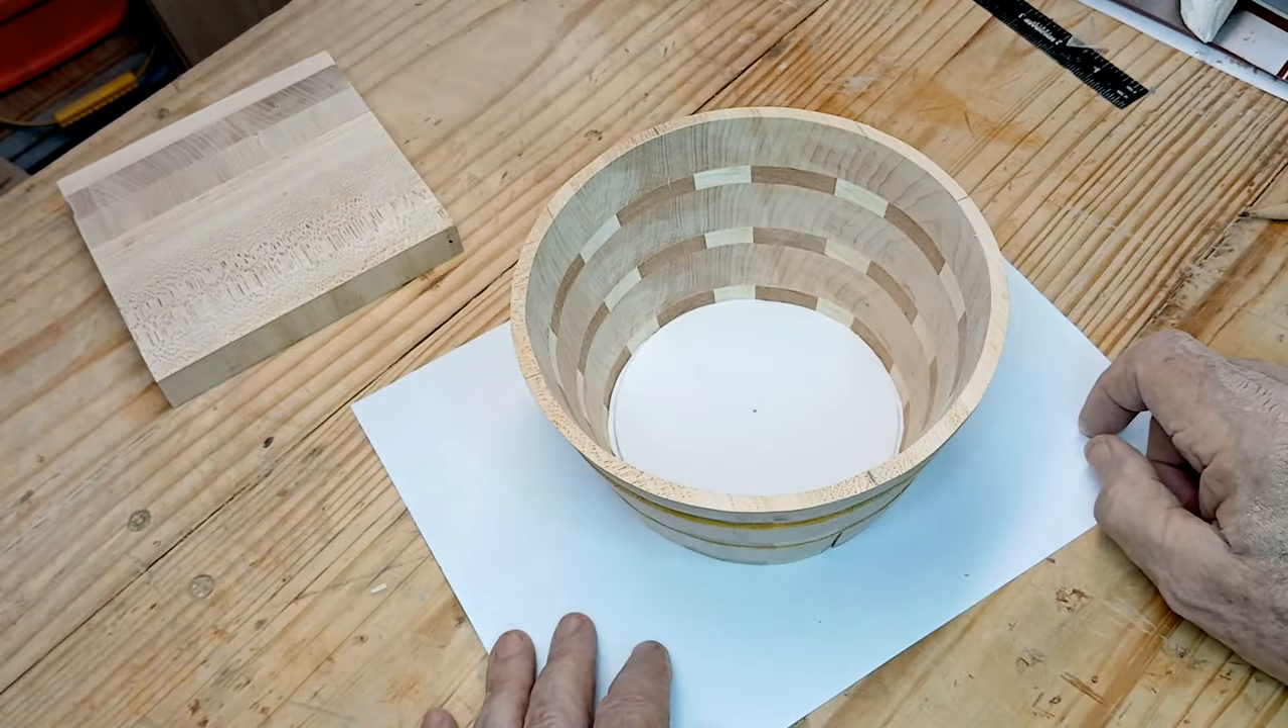So now I got to glue the base on, I got to draw a circle, use this to trace the bottom on that and then cut that out and glue it on and then sand the outside.